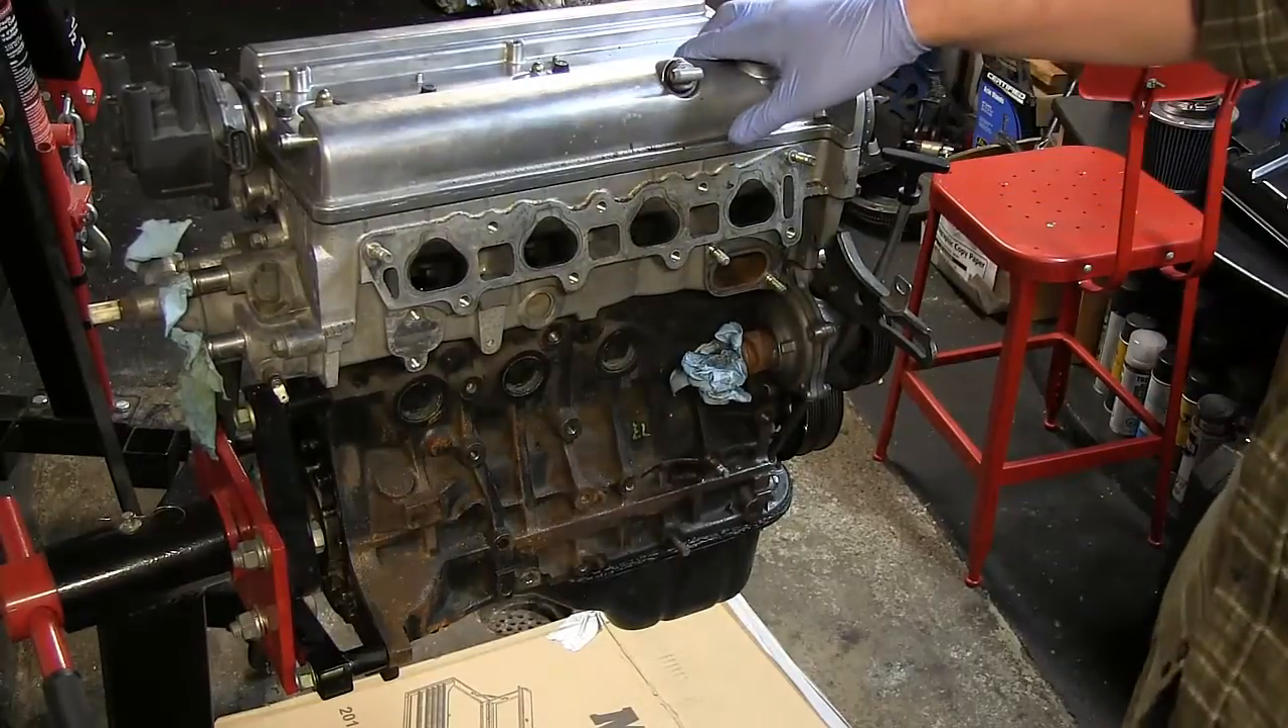Another update here on the intake side of the engine everything is off.